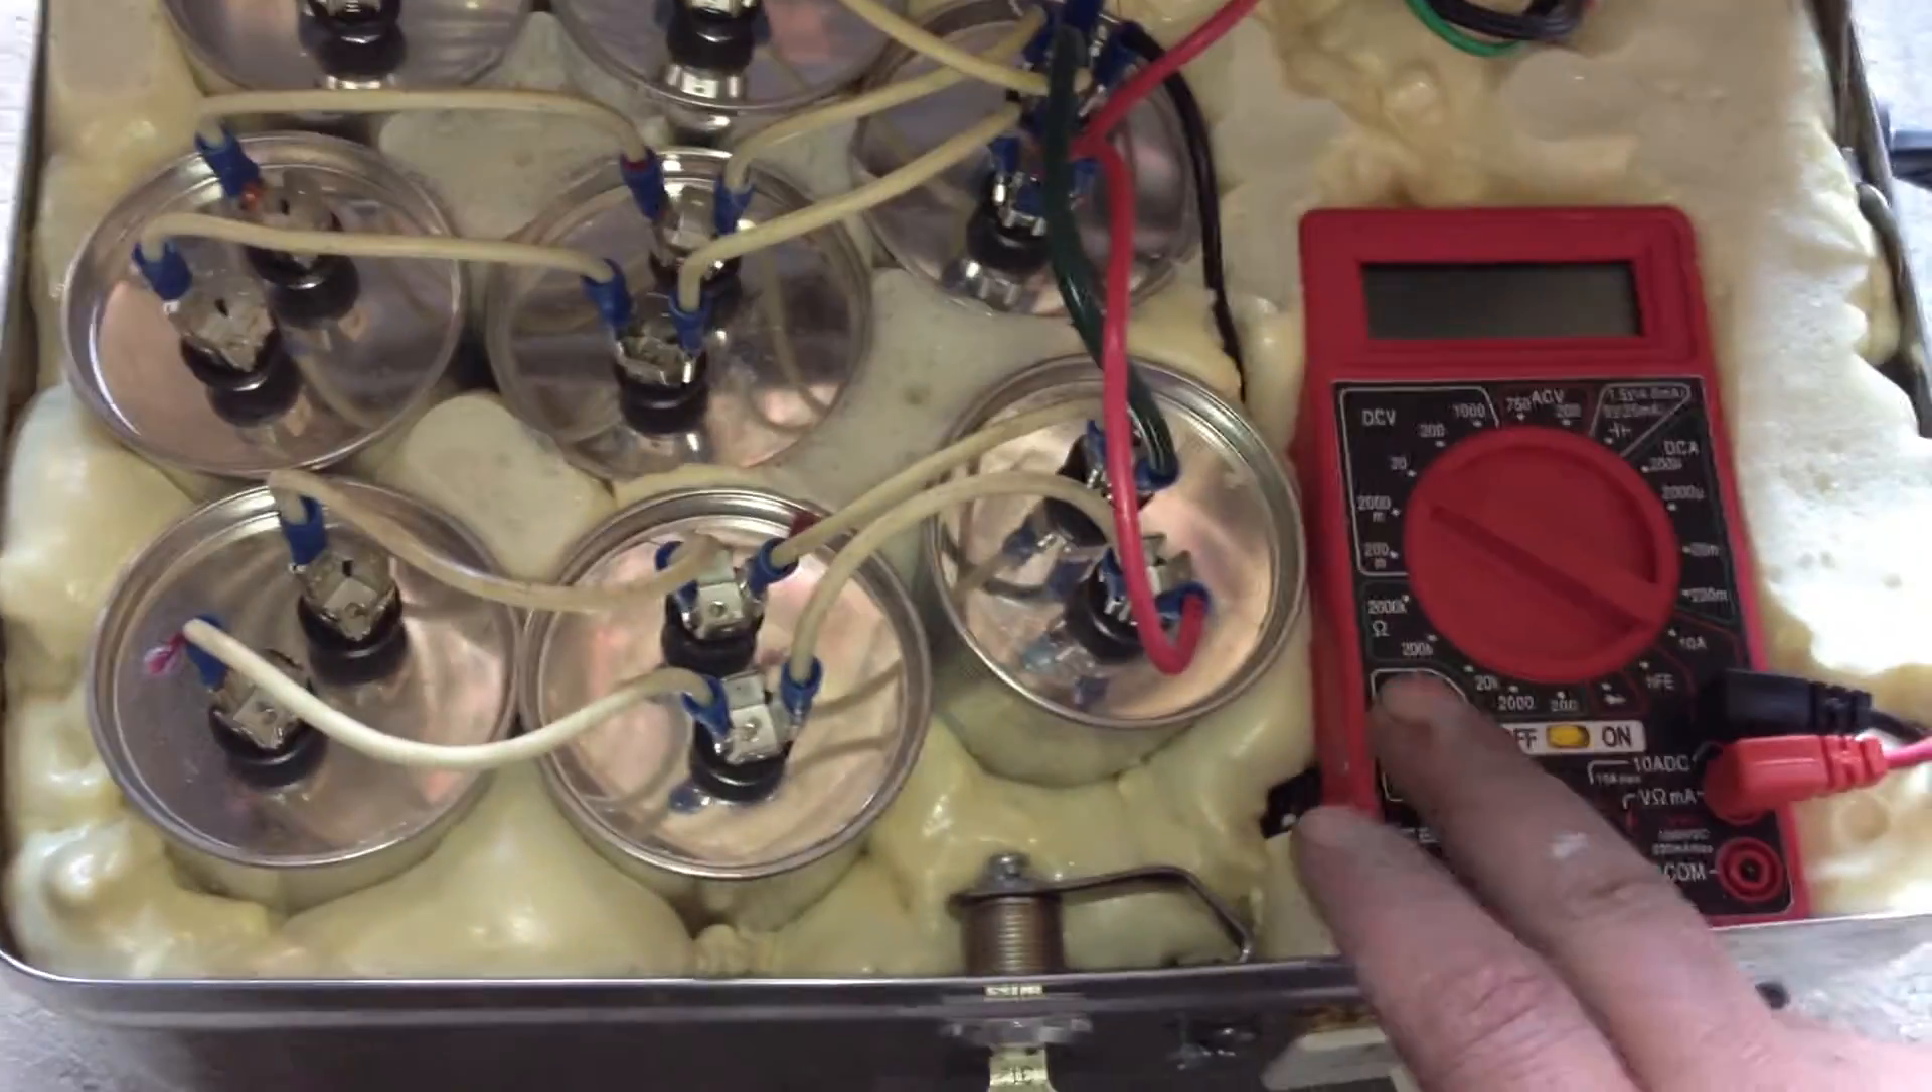I got the multimeter foamed in there as well, nice and secure.